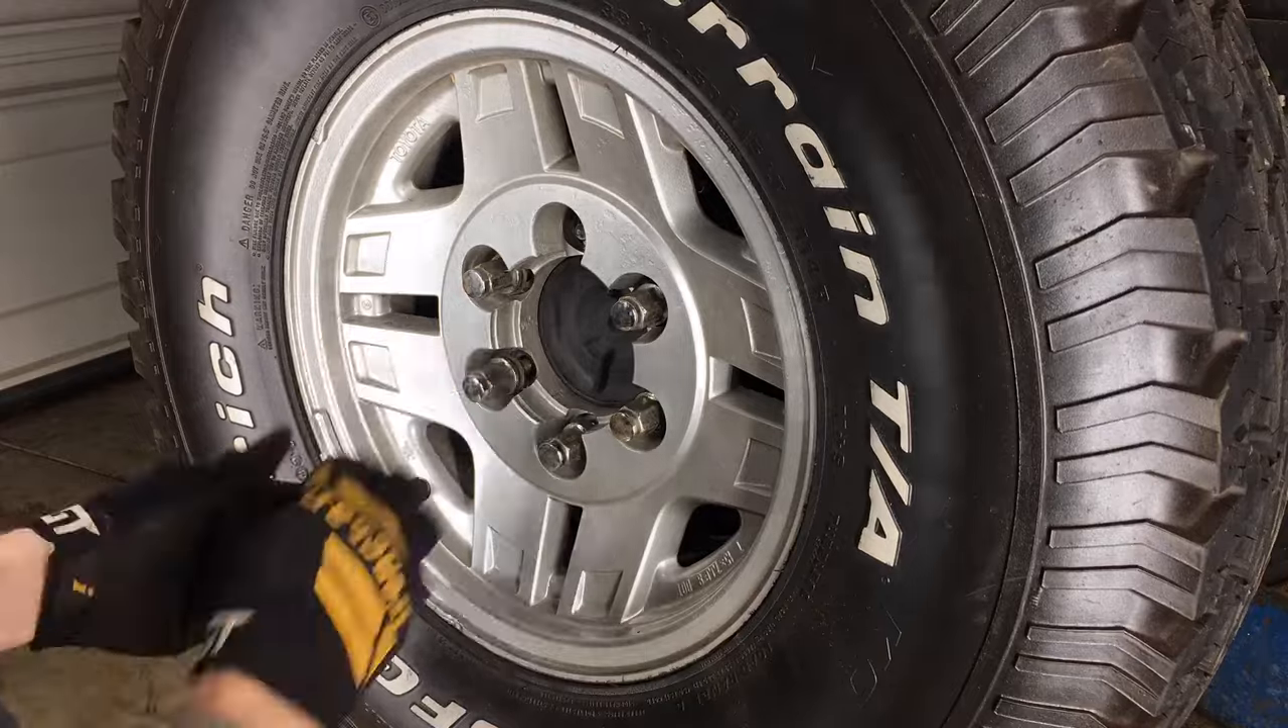Almost done. With the wheel on, I'm hand tightening the lugs before setting the truck back on the ground to tighten them with a torque wrench.